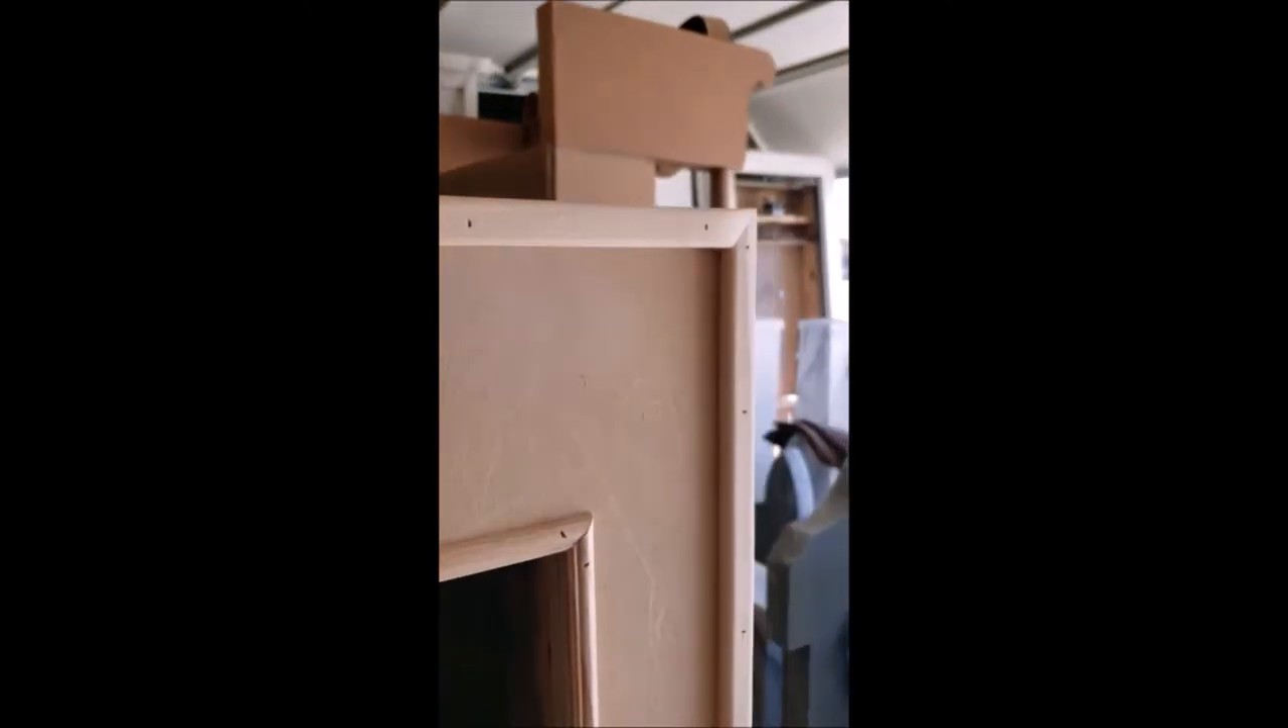All right I got the uh face board on and I threw on some trim that I had laying around.